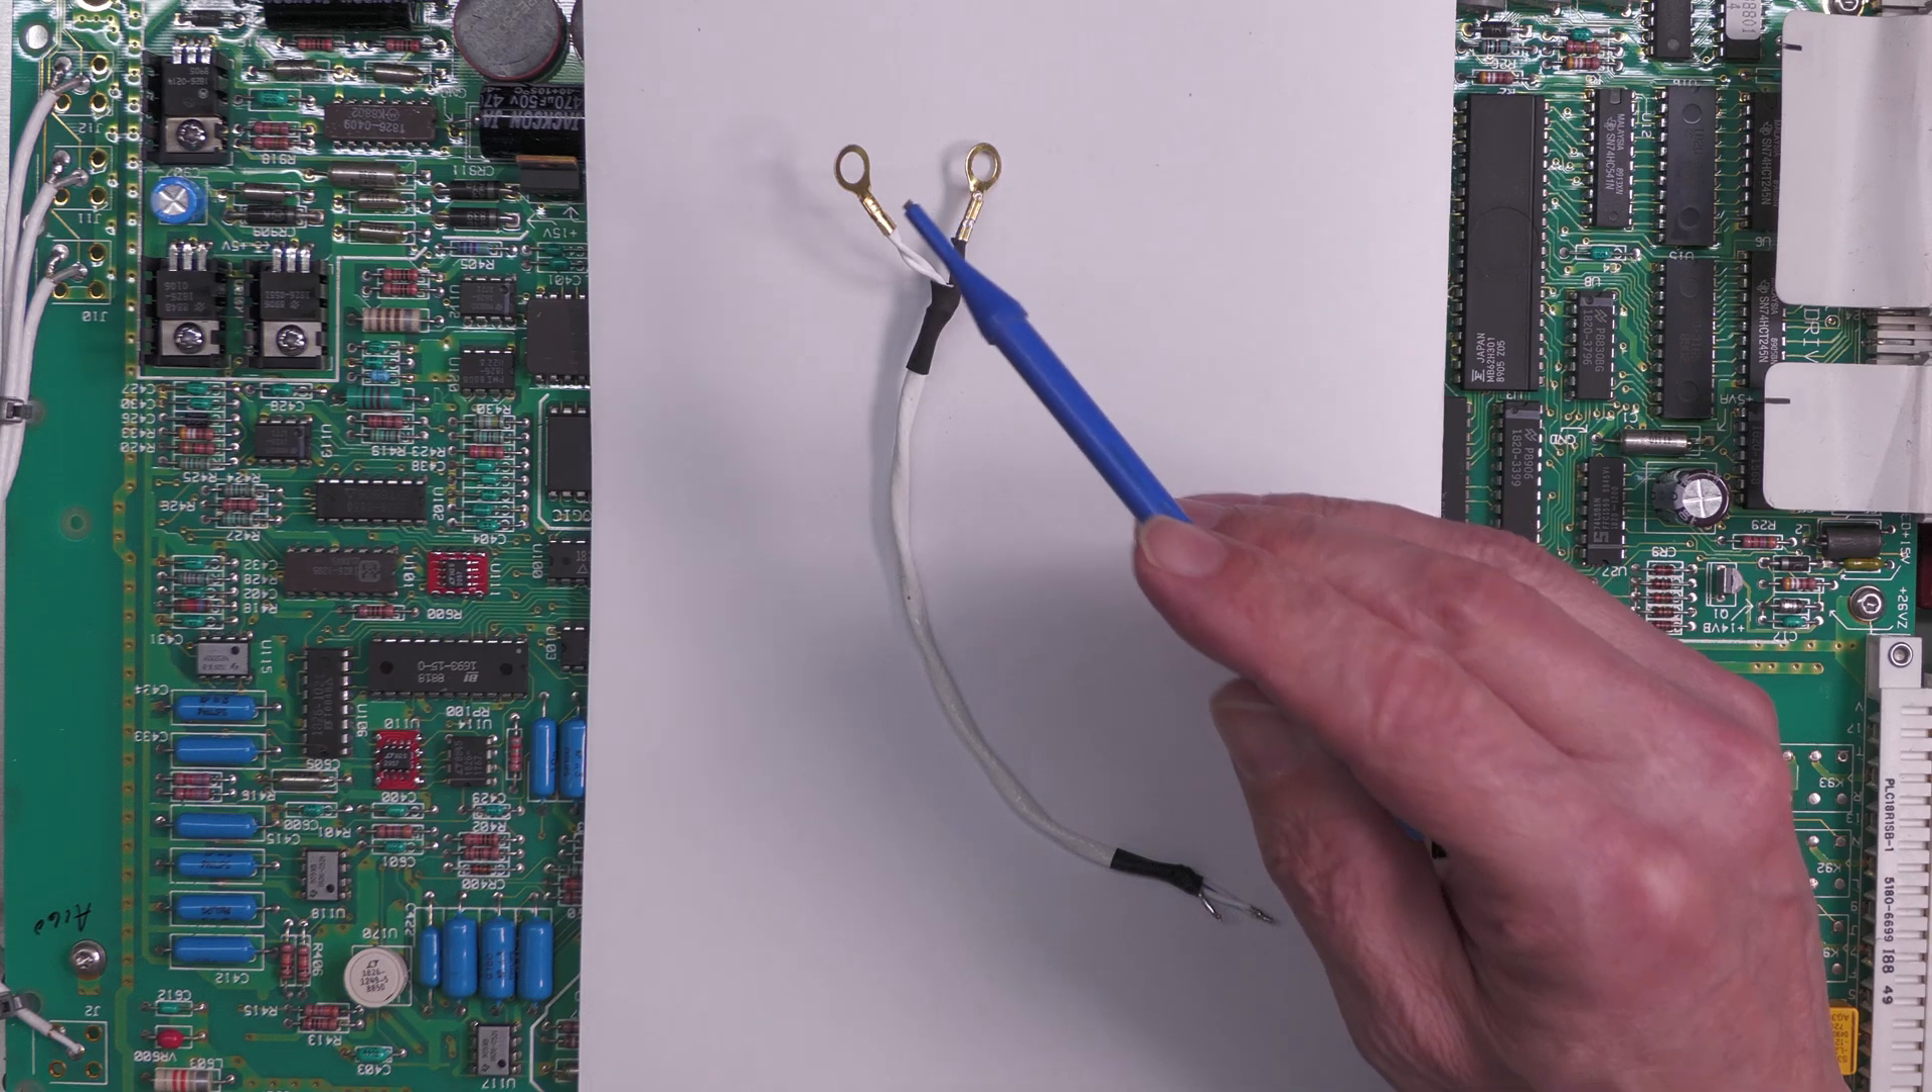This ends already tinned up and soldered ready to go onto the PCB and the other end here I've got my ring crimps to go onto the back of the banana sockets.